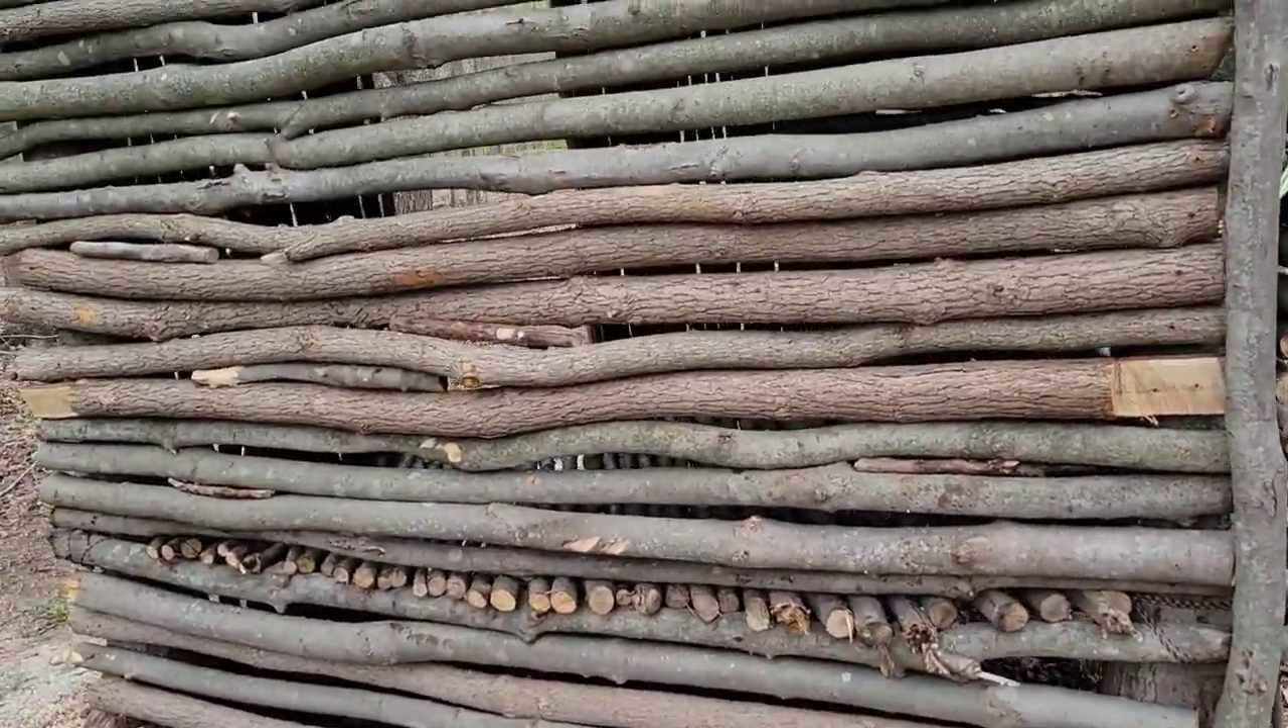There are some gaps in the shelter uh we're gonna try to figure out what we're gonna do for the gaps.